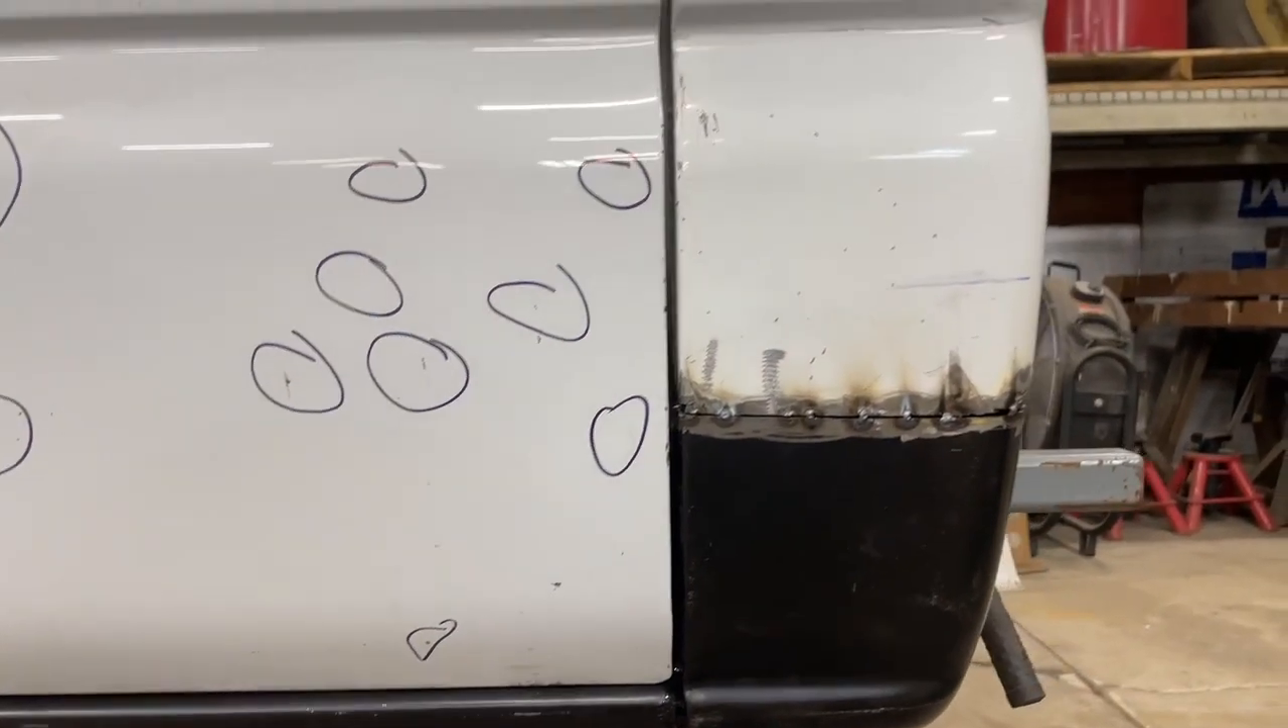I got the cab corner exactly where it needs to be that gap is perfect.